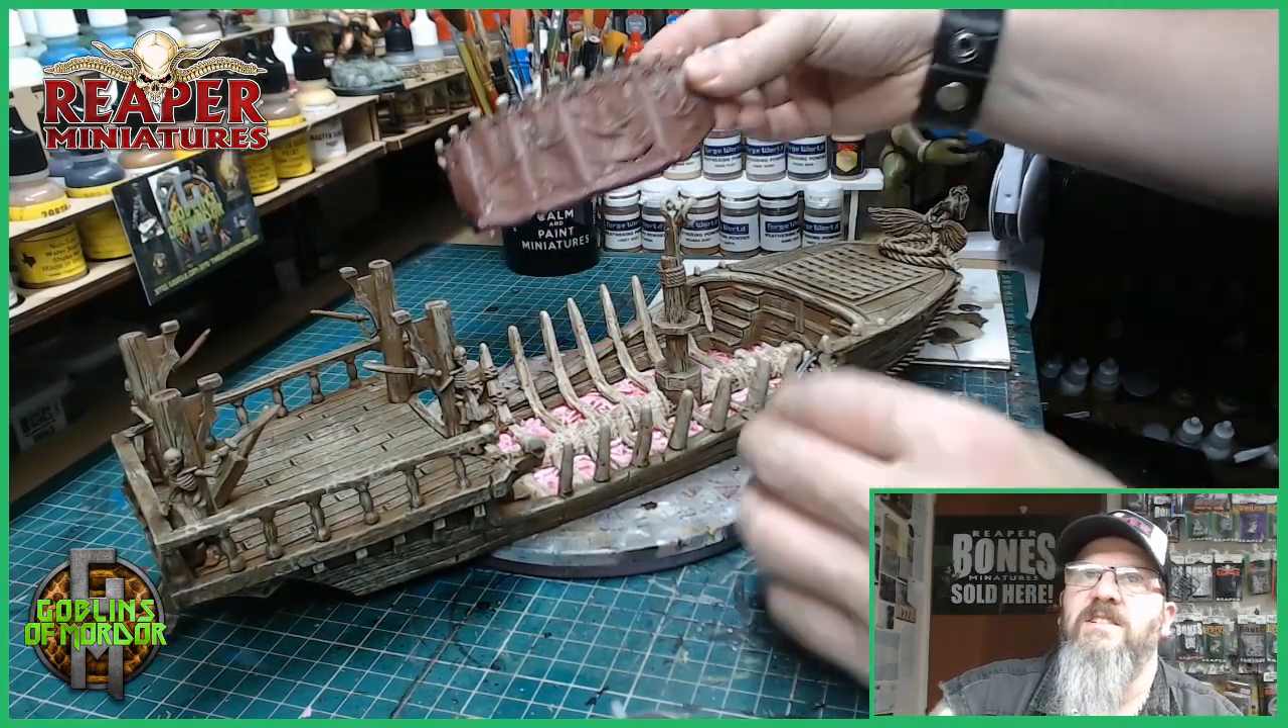Now the boat is almost finished all i need to do now is add the canopy.